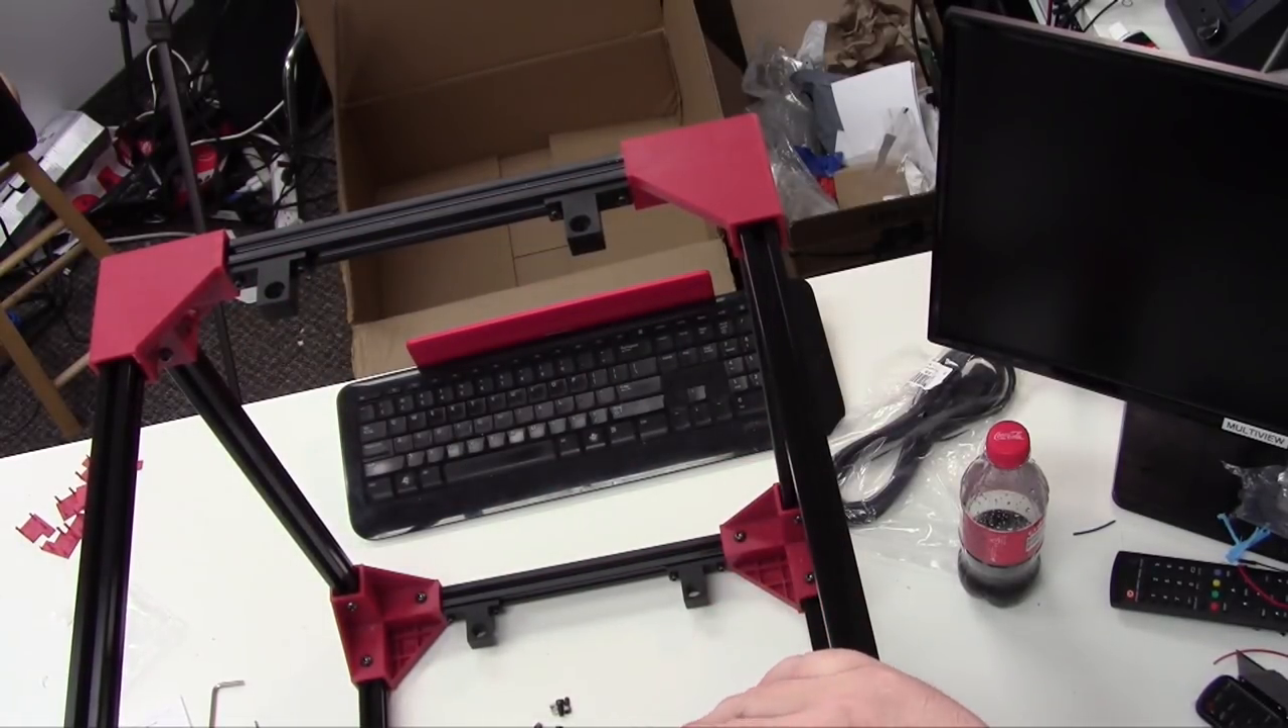So we have all of our brackets in.